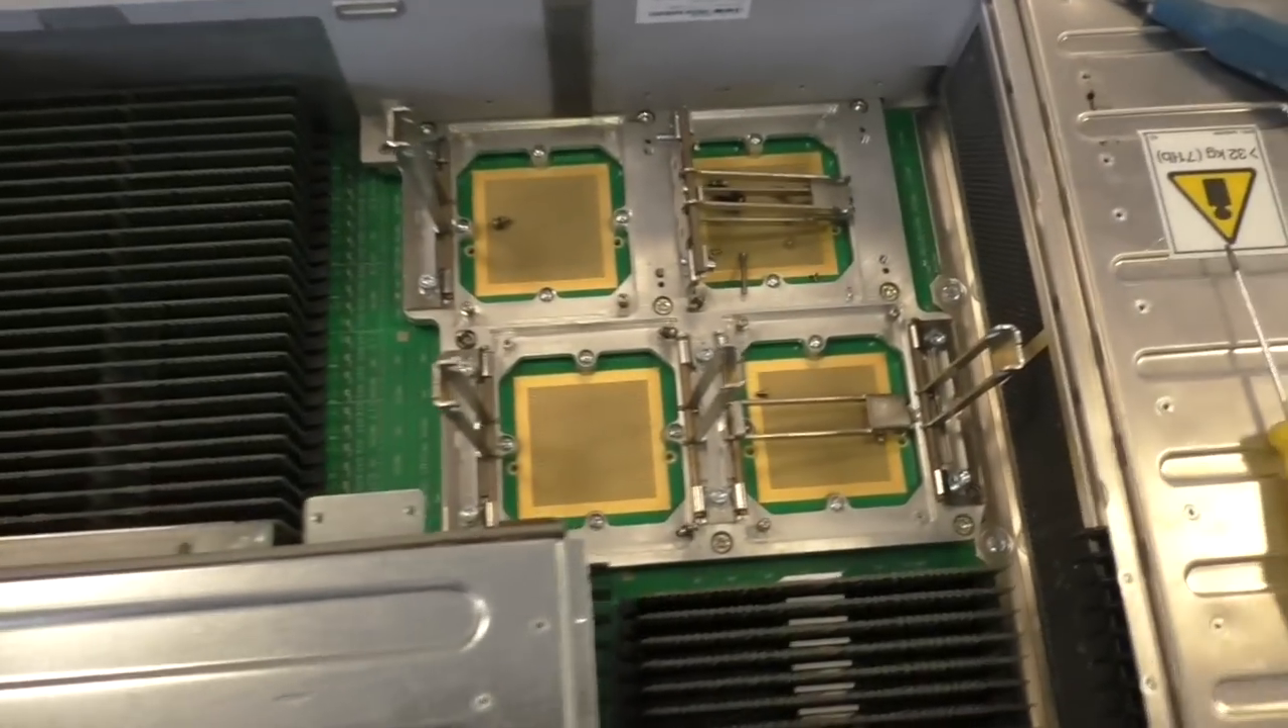CPUs are removed. There's a whole bunch of memory.